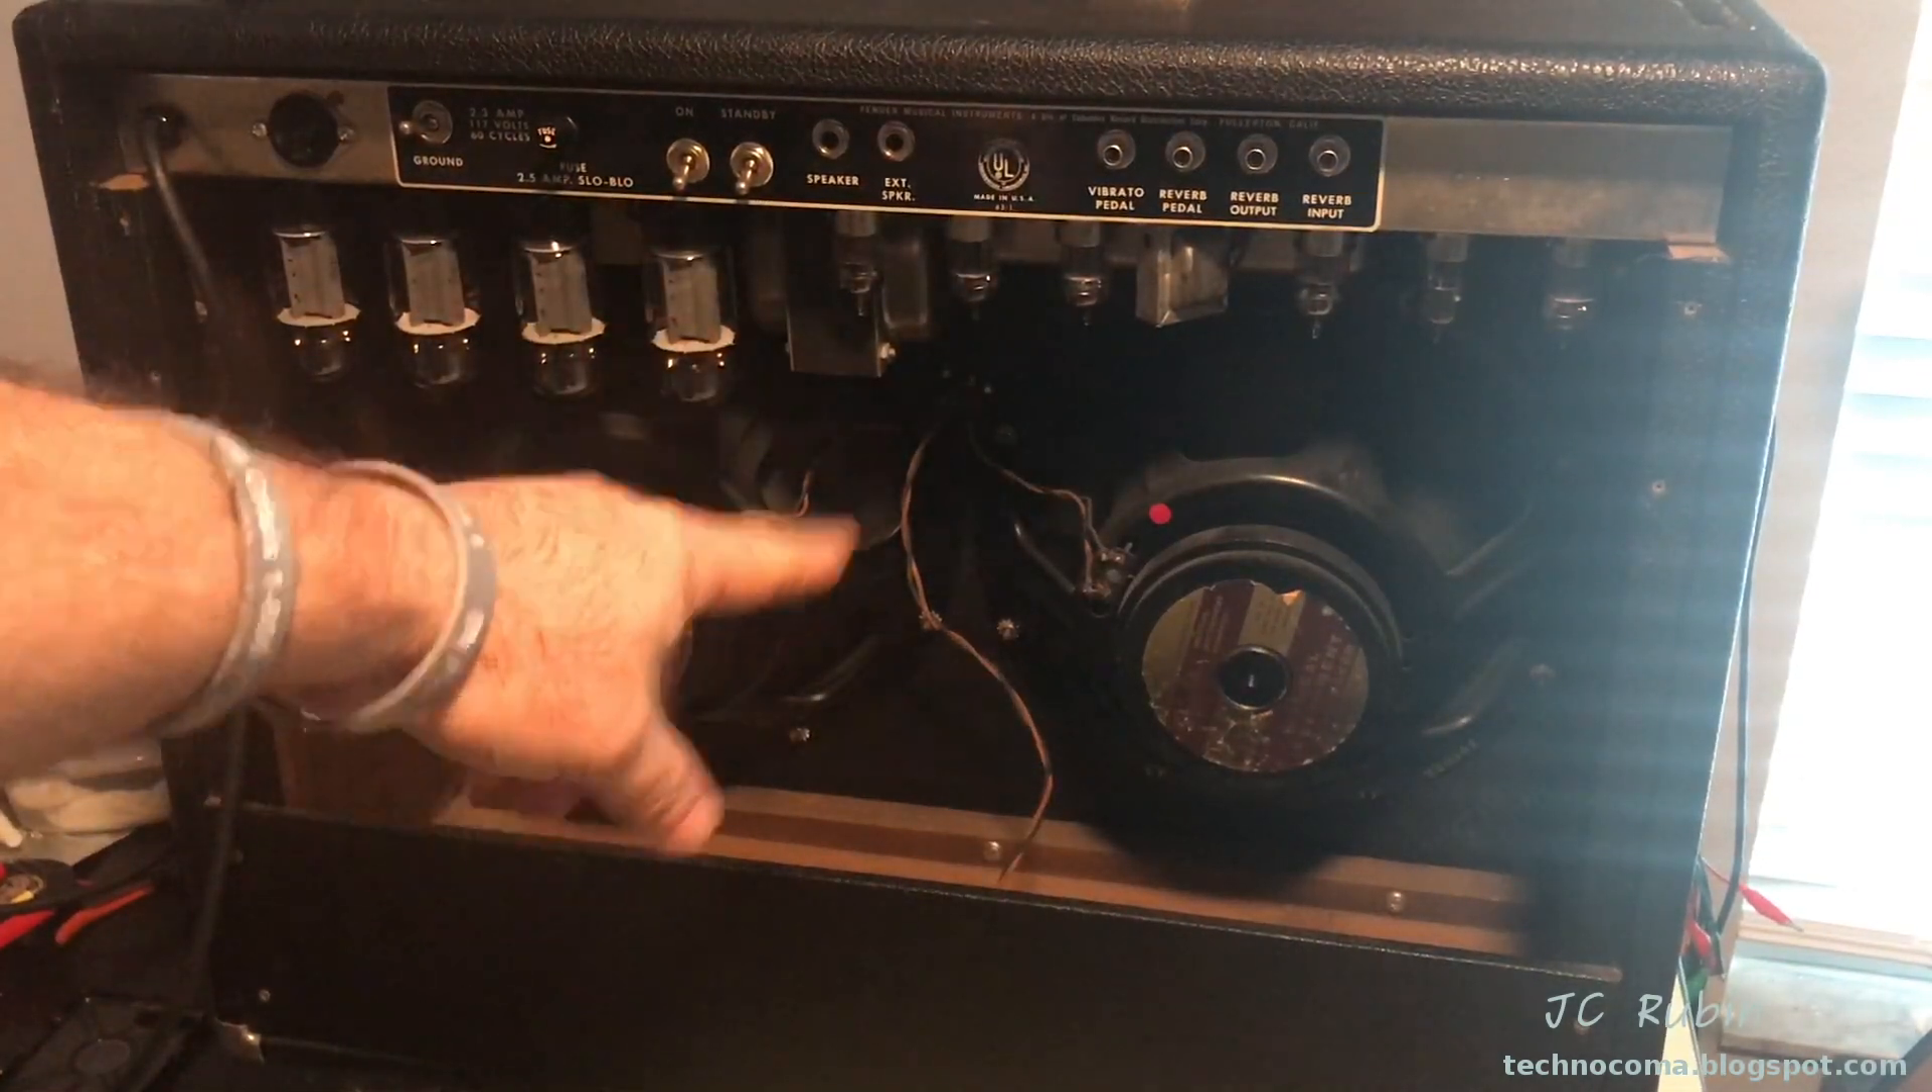I've got the amp back in the cabinet now.